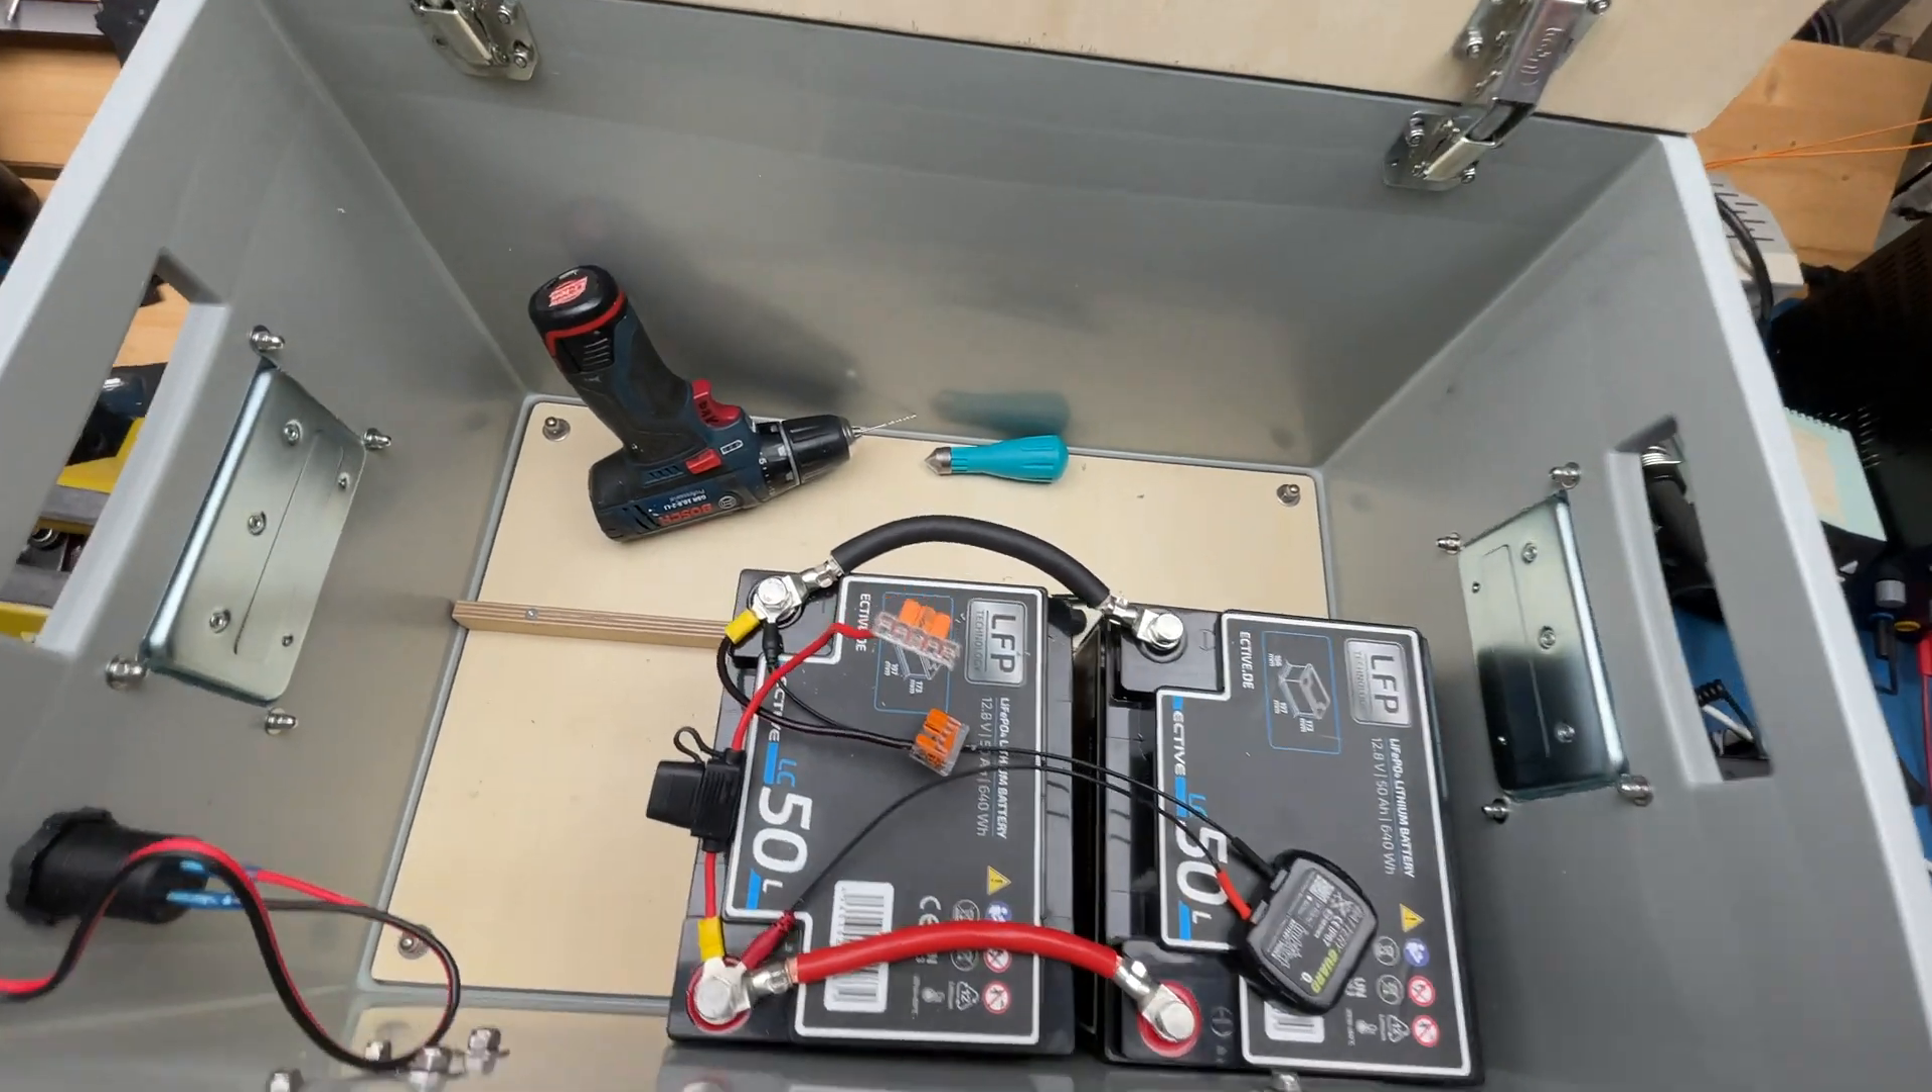We have all the hinges installed here and the batteries are in.